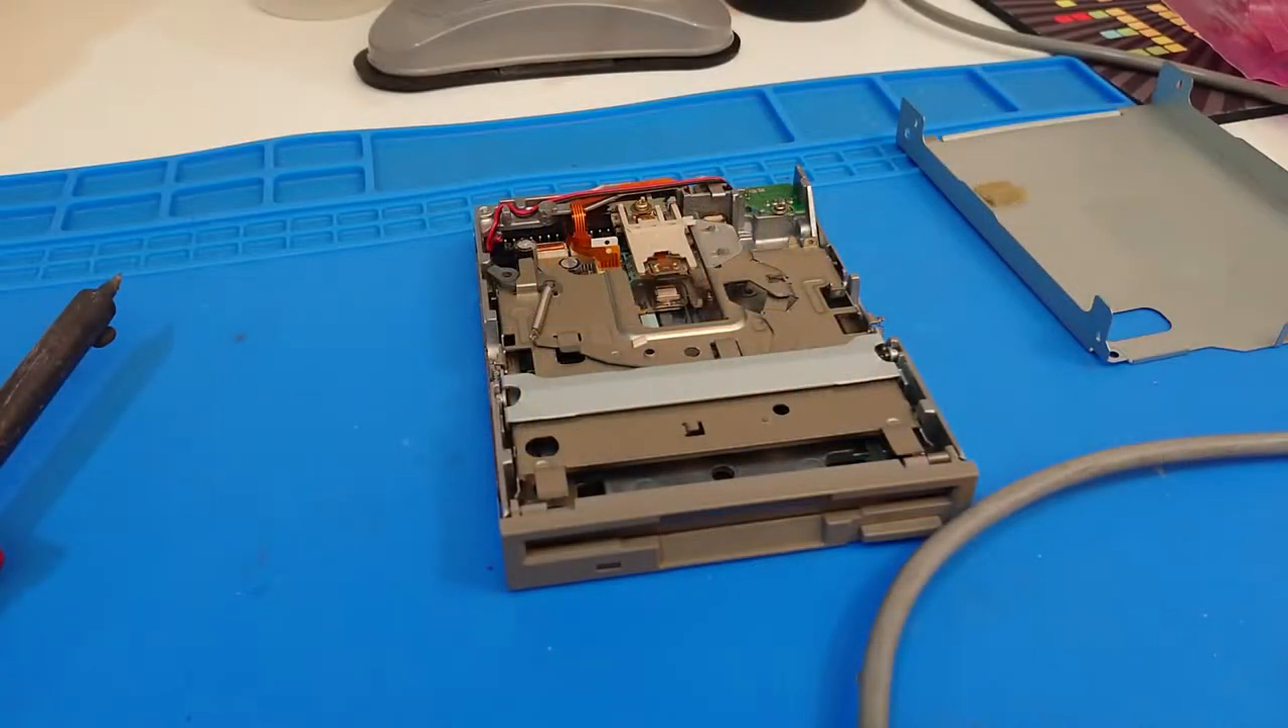Okay so here's a floppy drive. We got the lid off.